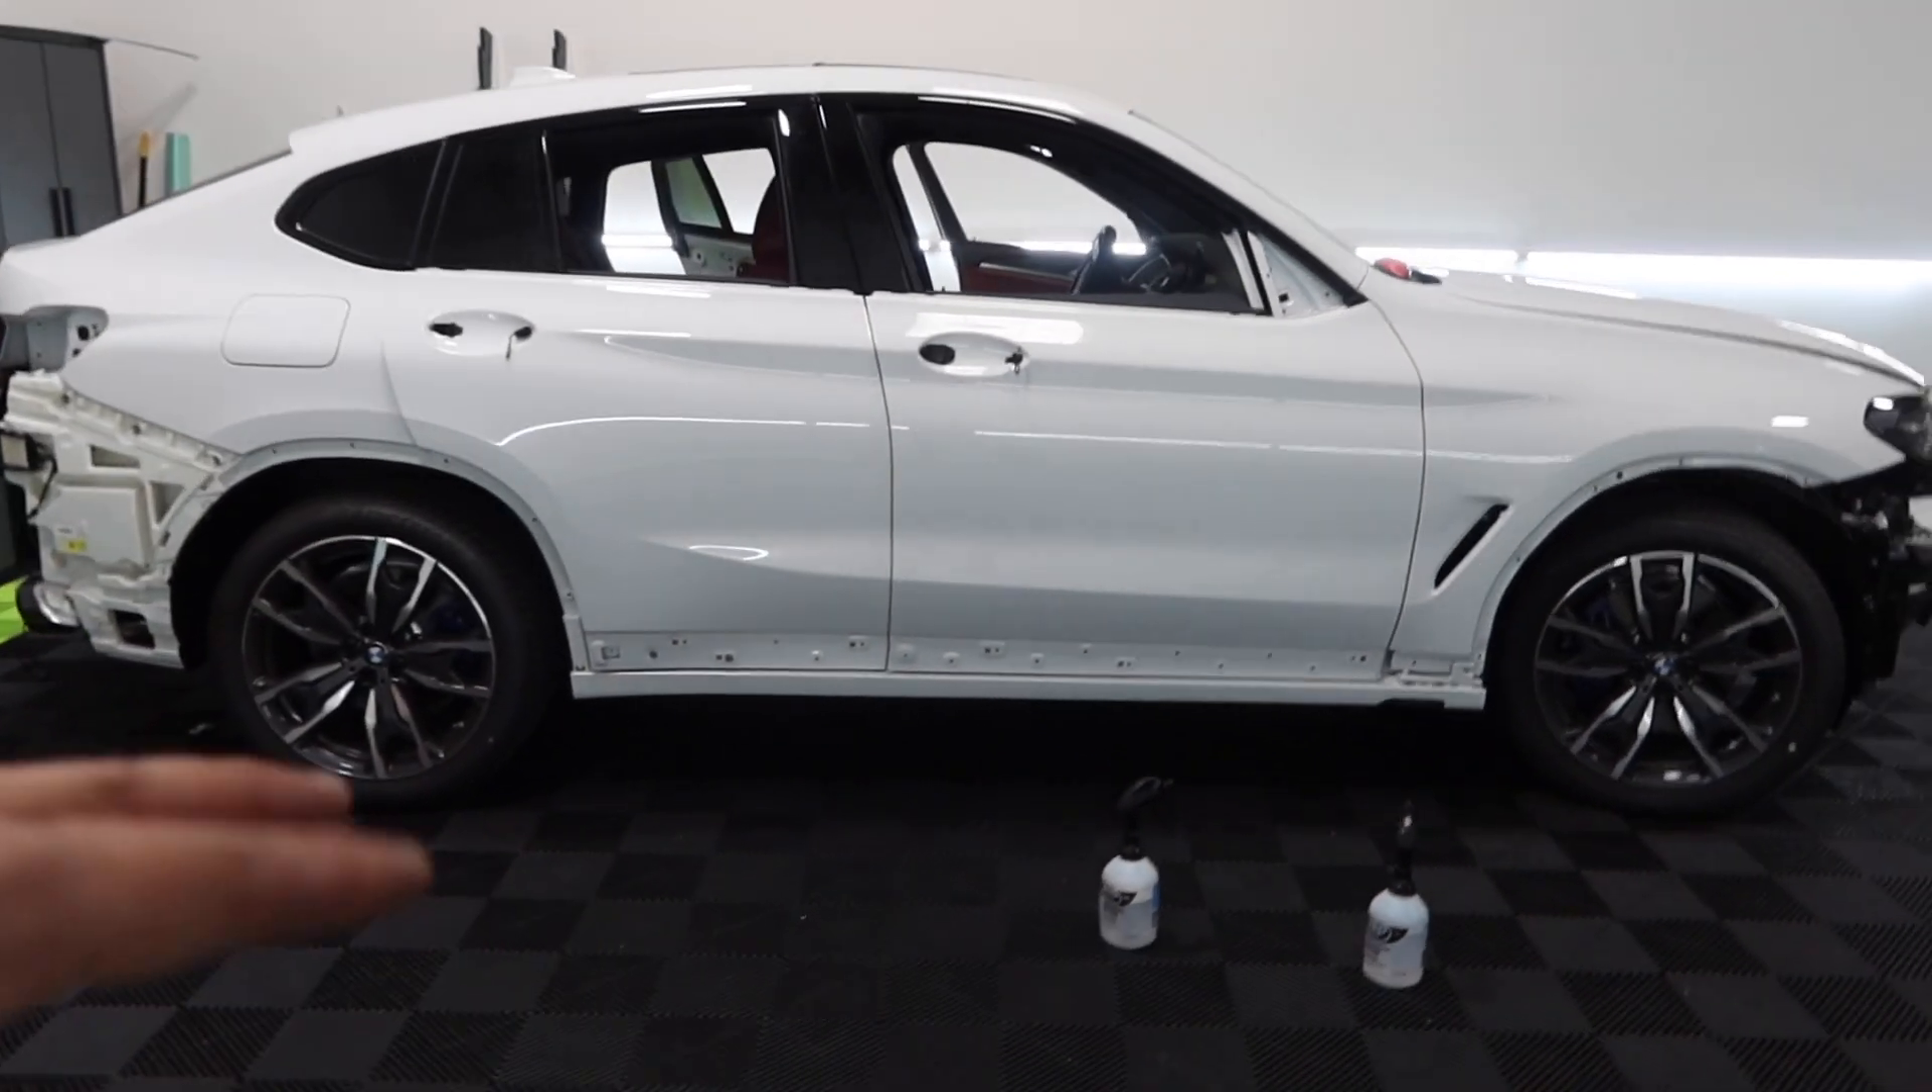So this x4m just got disassembled fully prepped today.